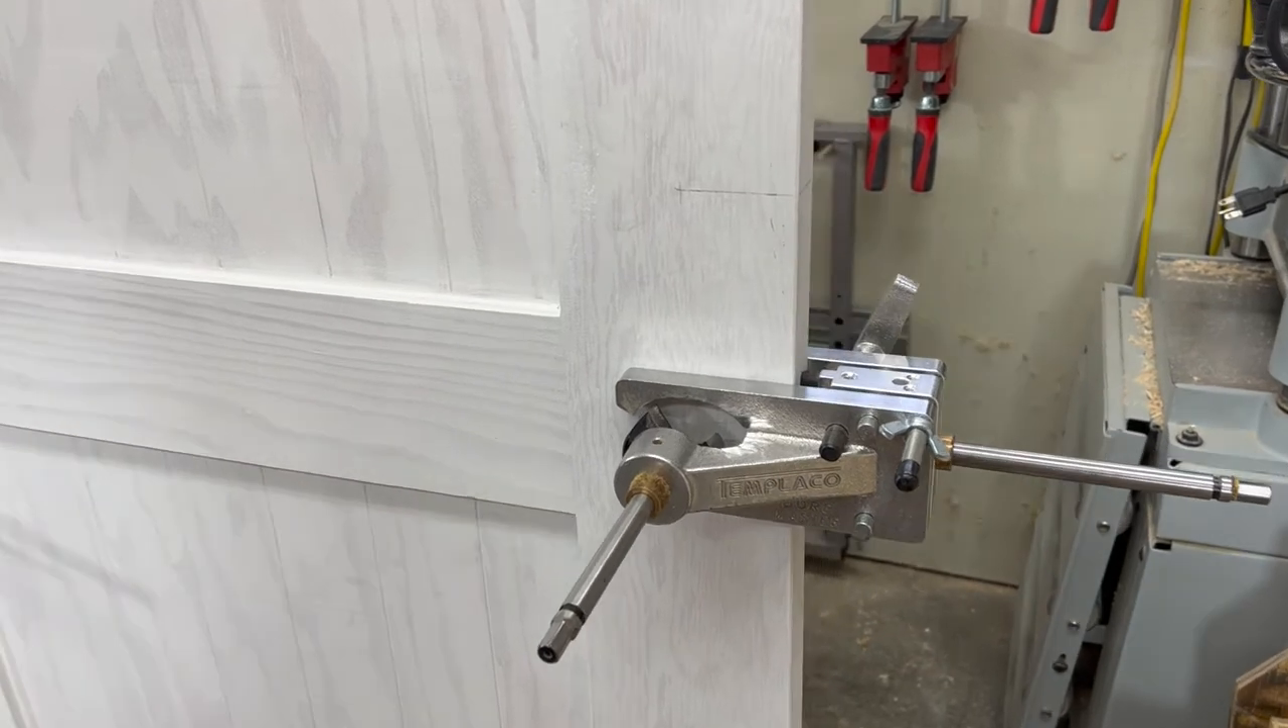I've got my templaco bore master installed on the door and I'm going to hook up the drill and drill the holes and see how it goes.